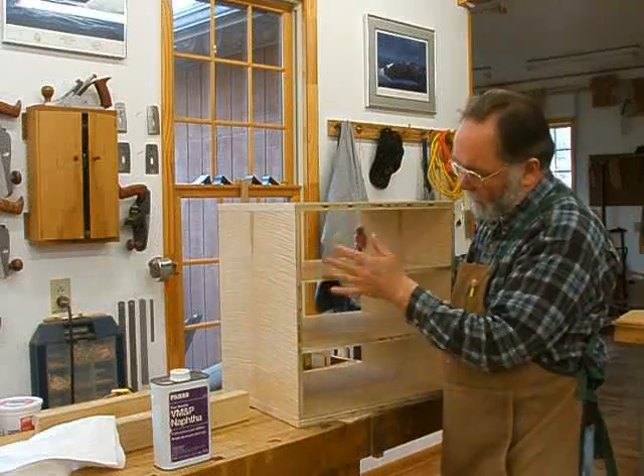Now, as you can see, I have the bottom and the top glued onto the sides and the shelves are in.